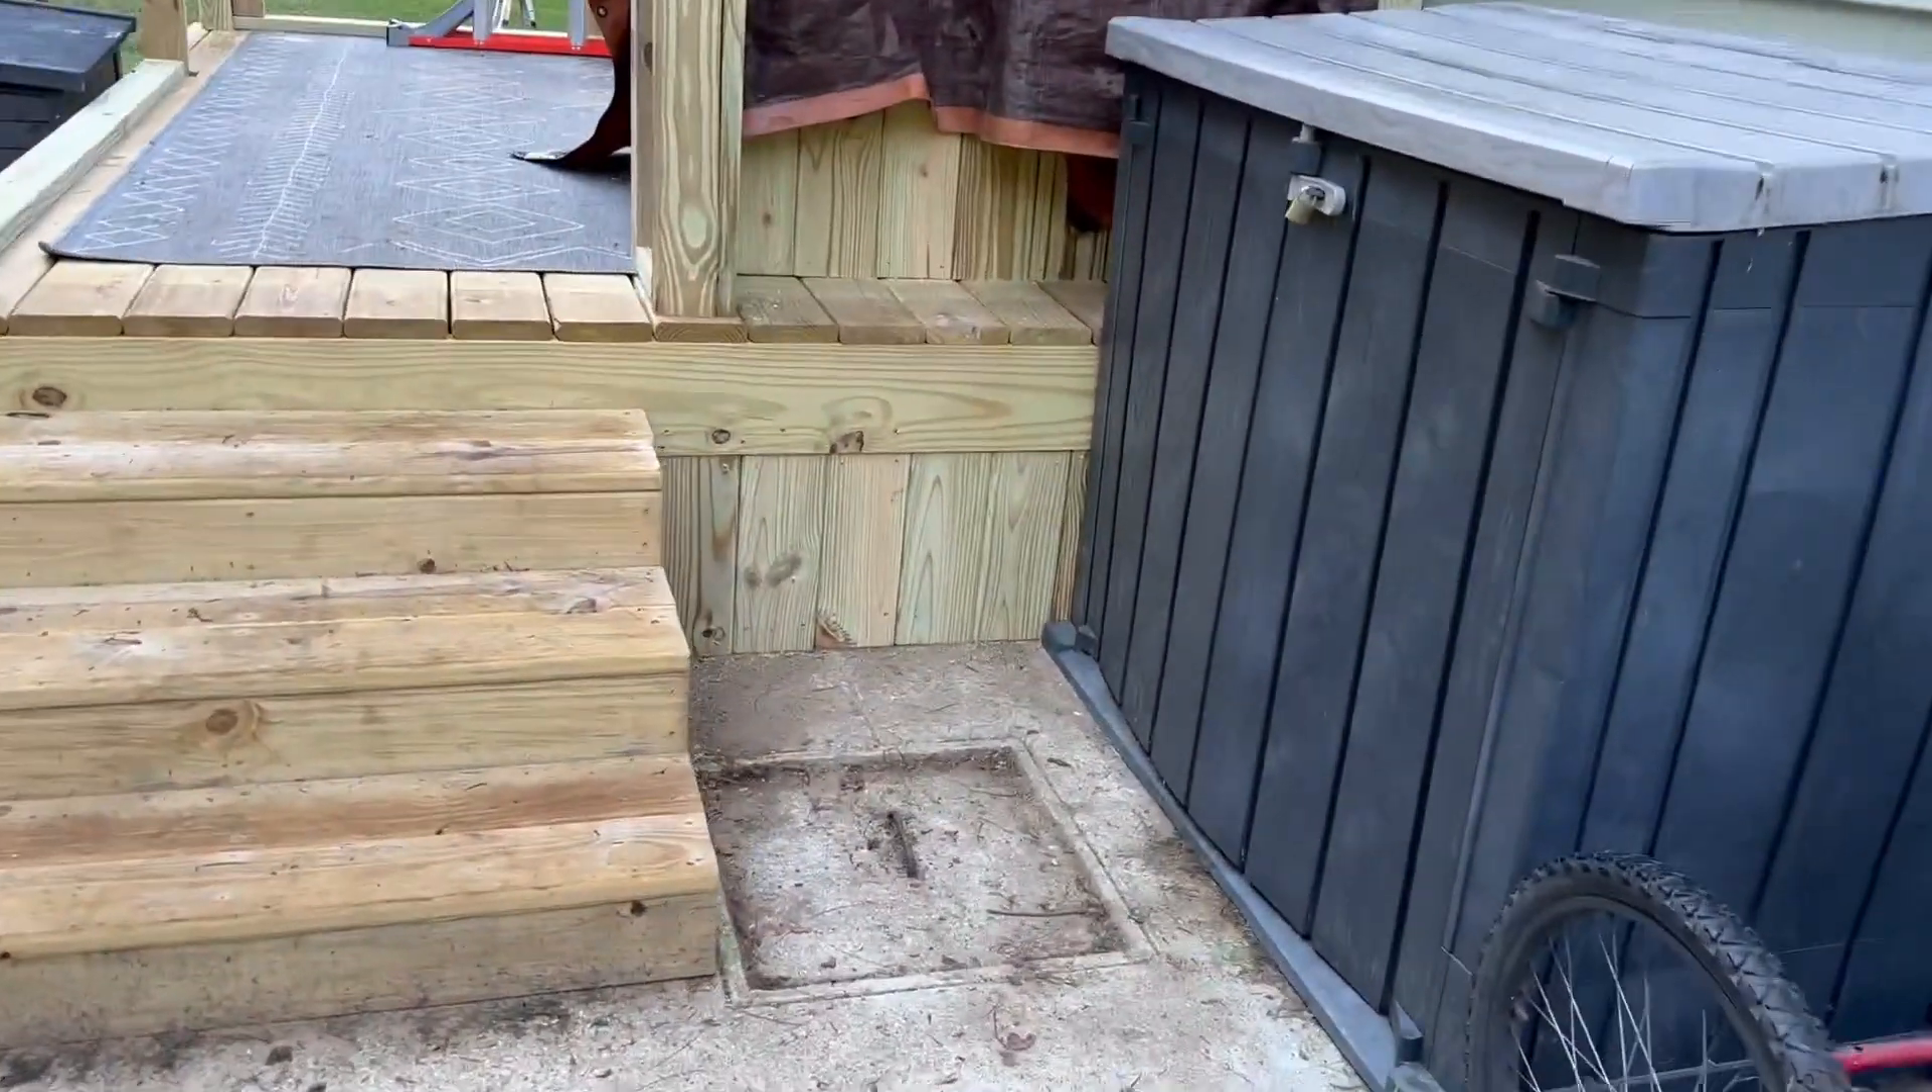But we got this corner all done with the skirting. See that?